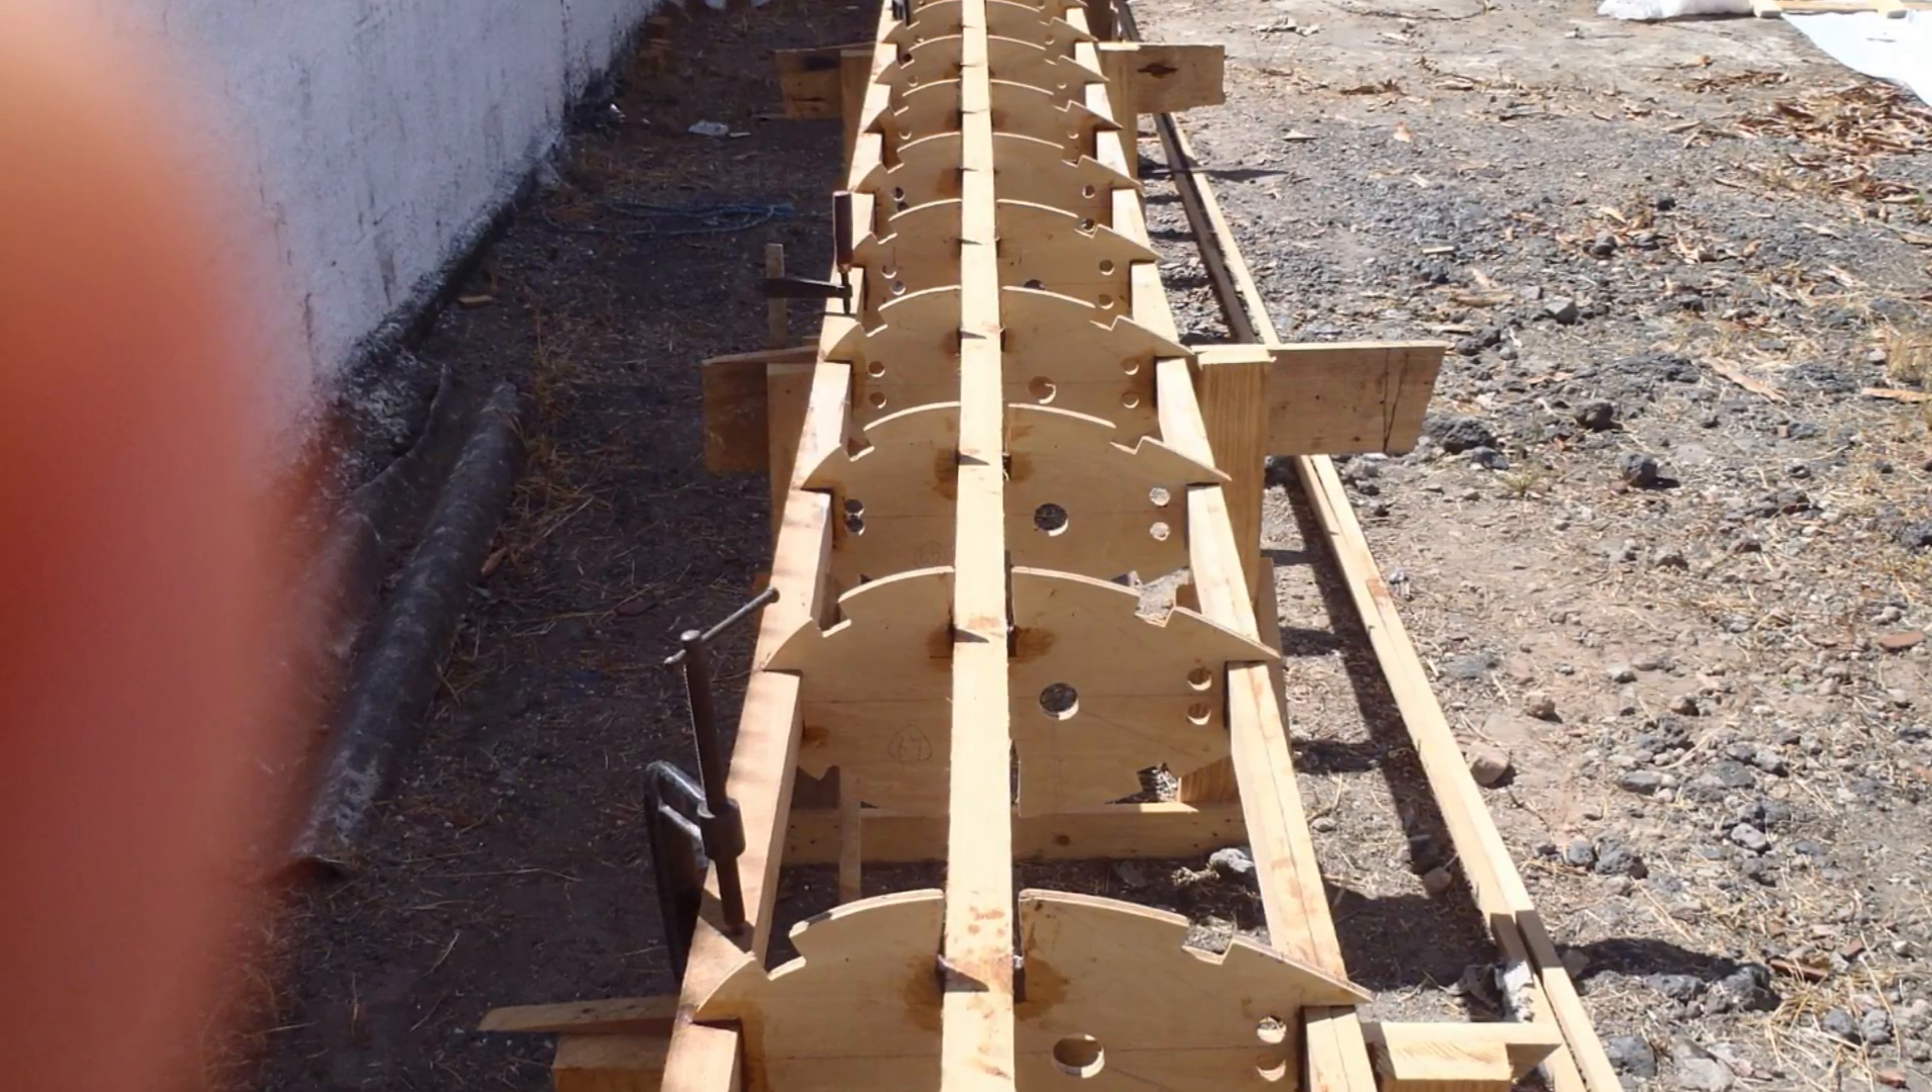Agora aqui já está colocado os reforços, né? As longarinas estão colocadas.